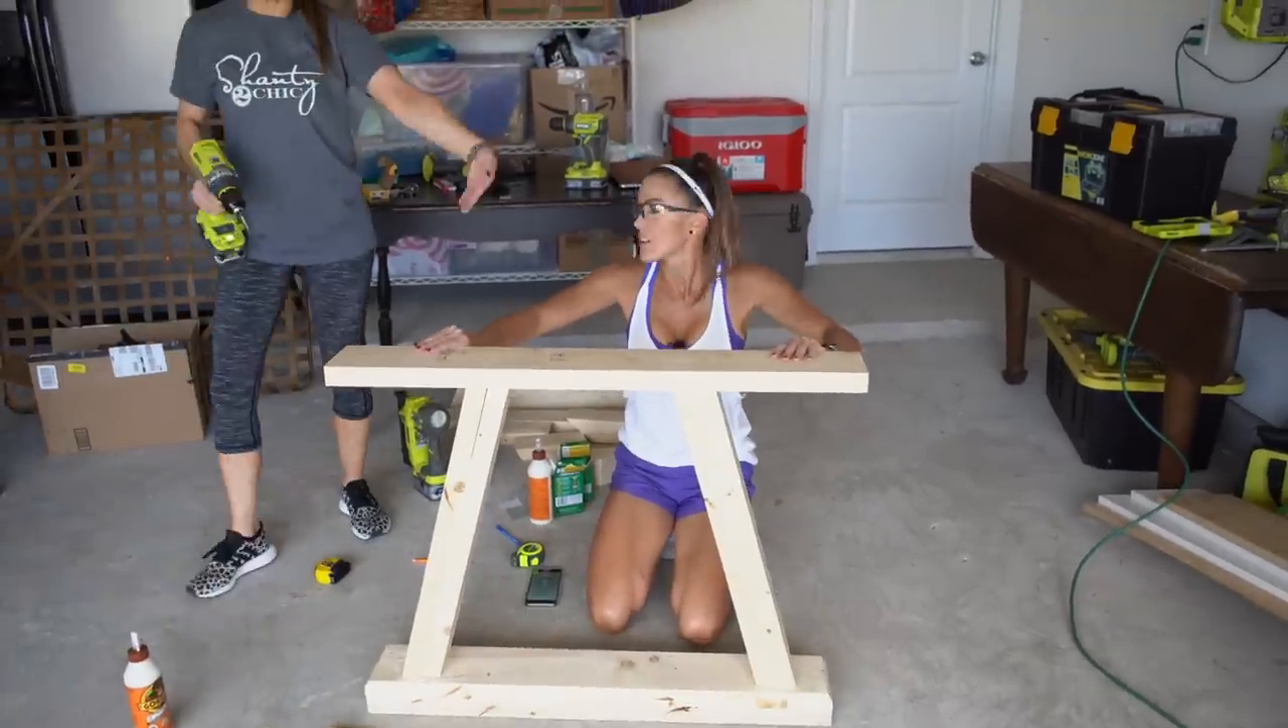So we have our base done. We have our legs going up and now we have our top.